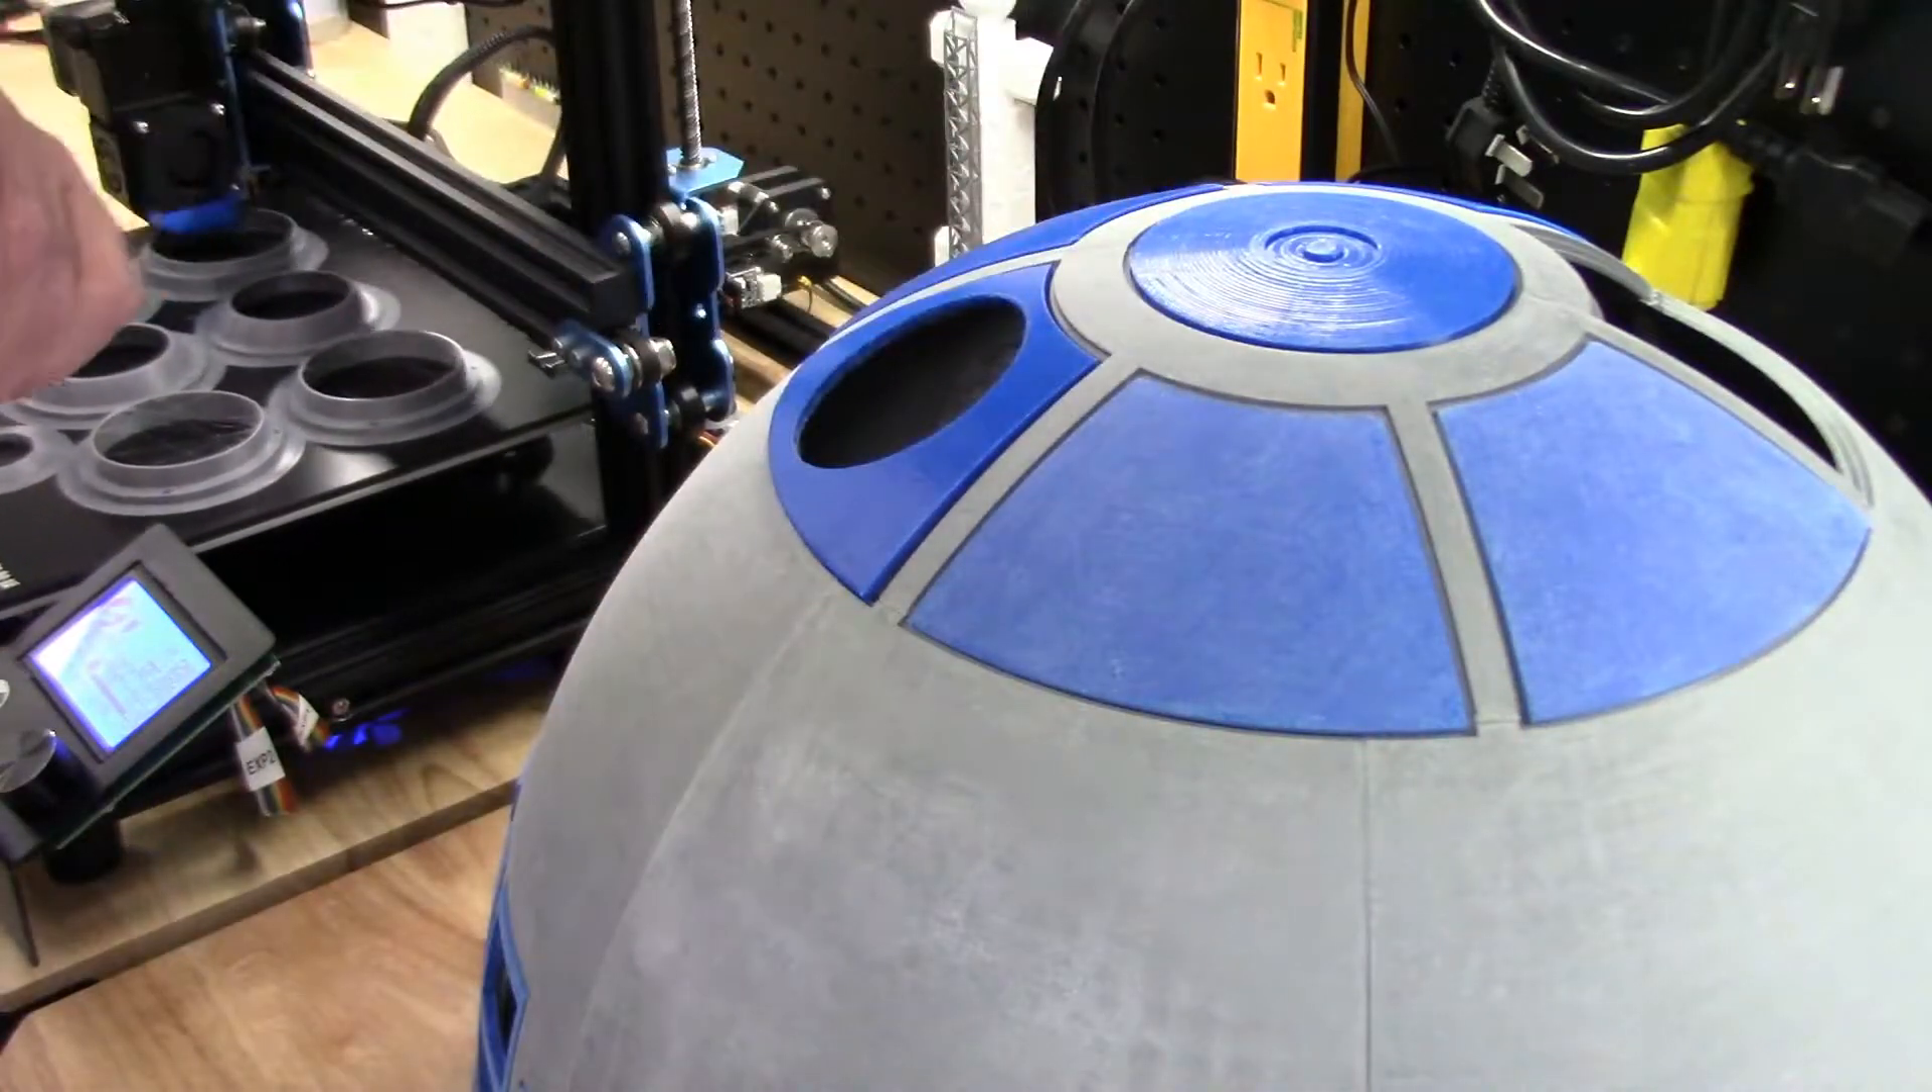And then our sanded plate fits really nice into the recesses, nice and flush with the rest of the dome.